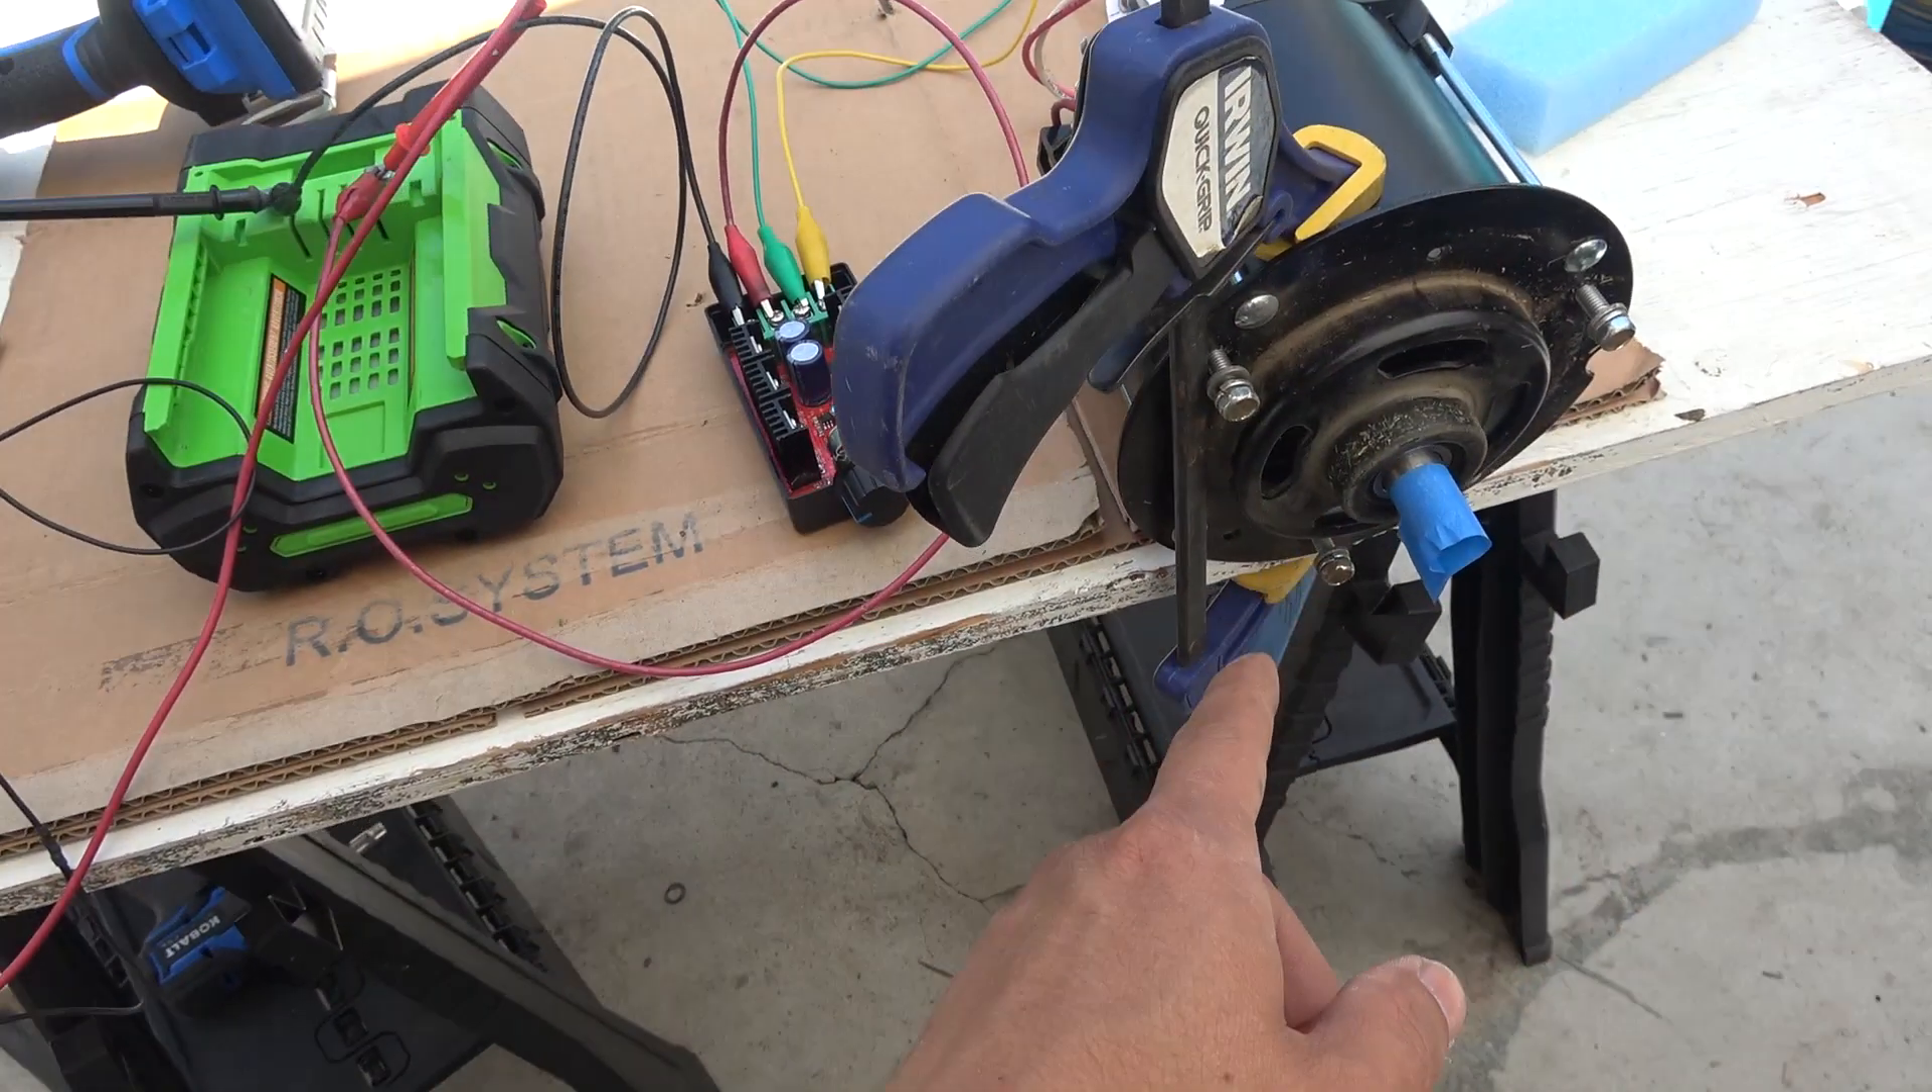I've got the motor securely mounted with my clamp here.